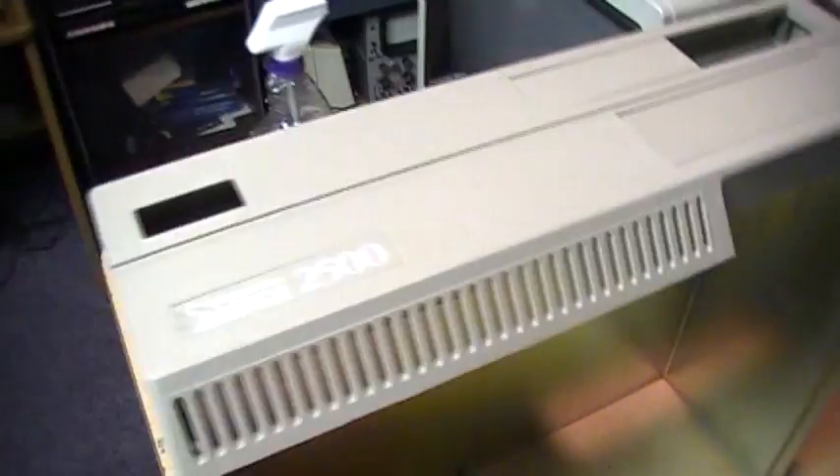Got the front of the case reassembled.